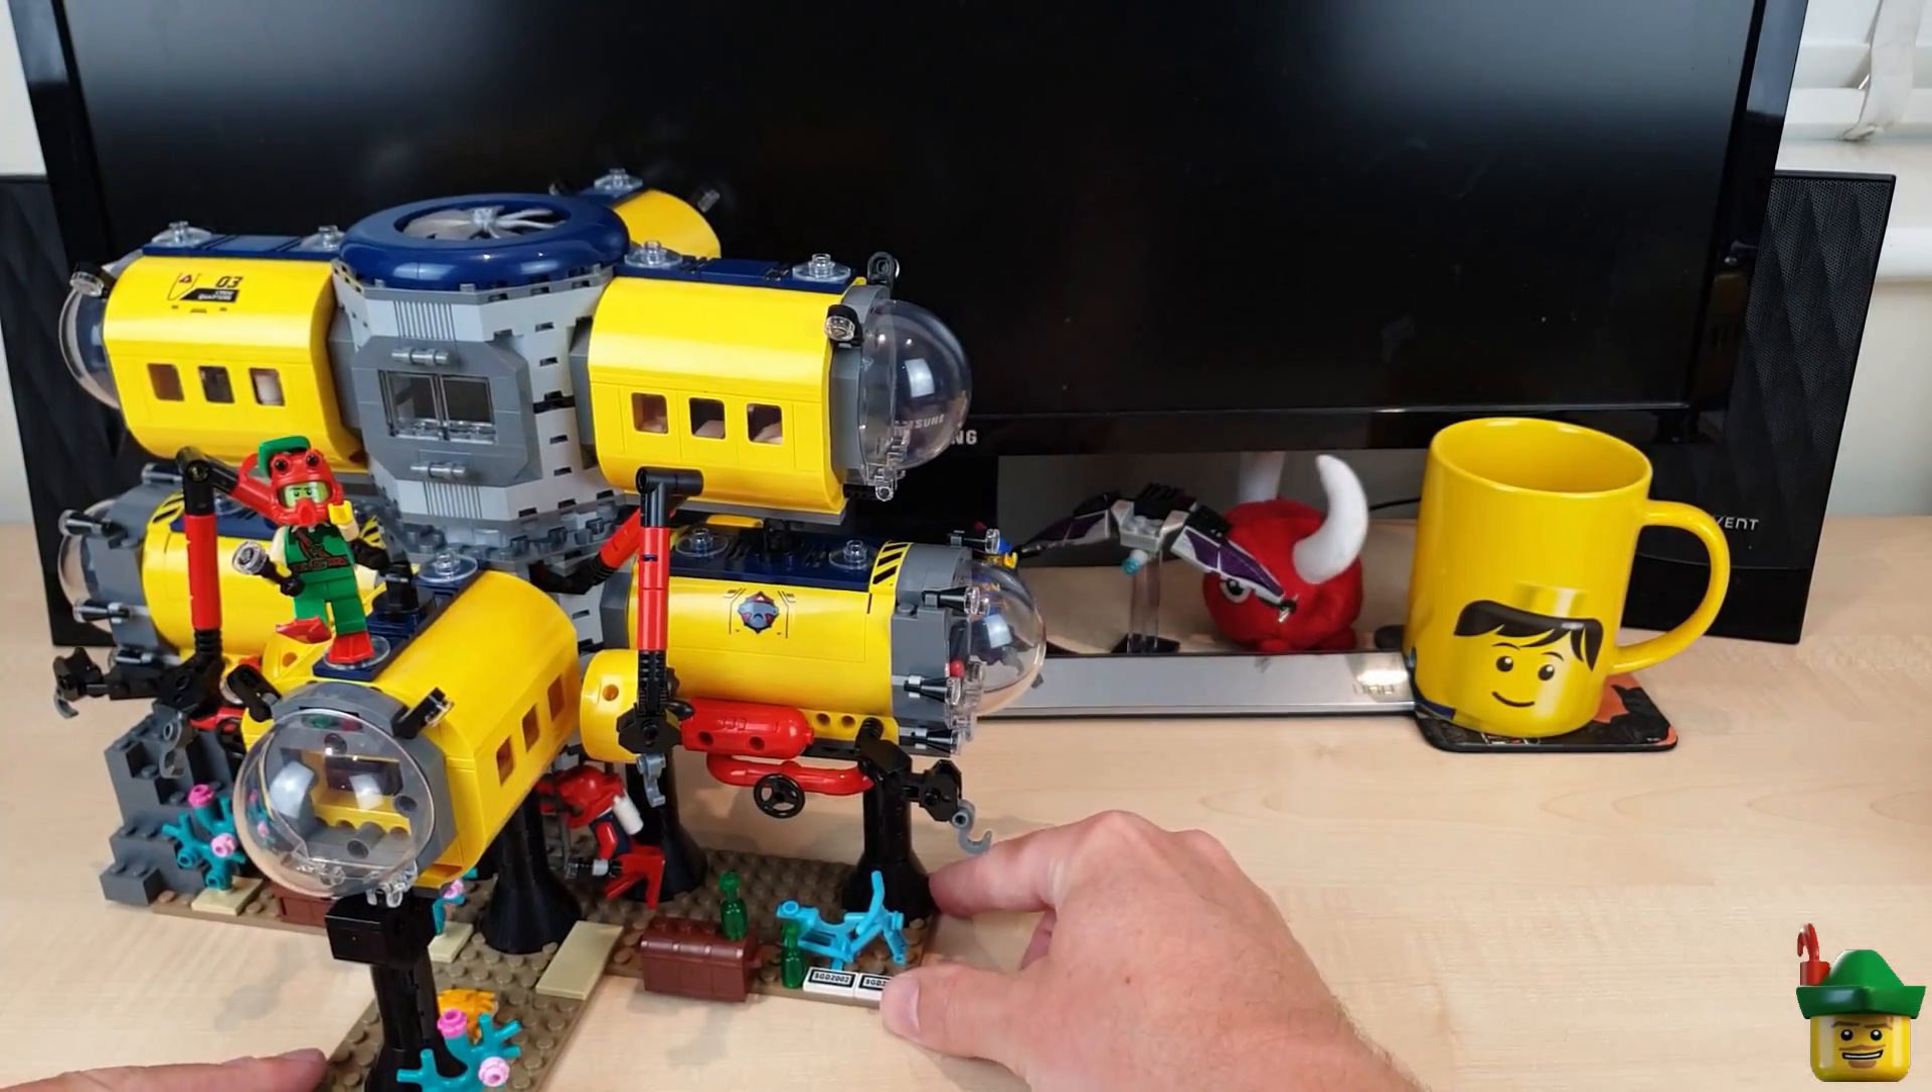Here is our double station all back together again.